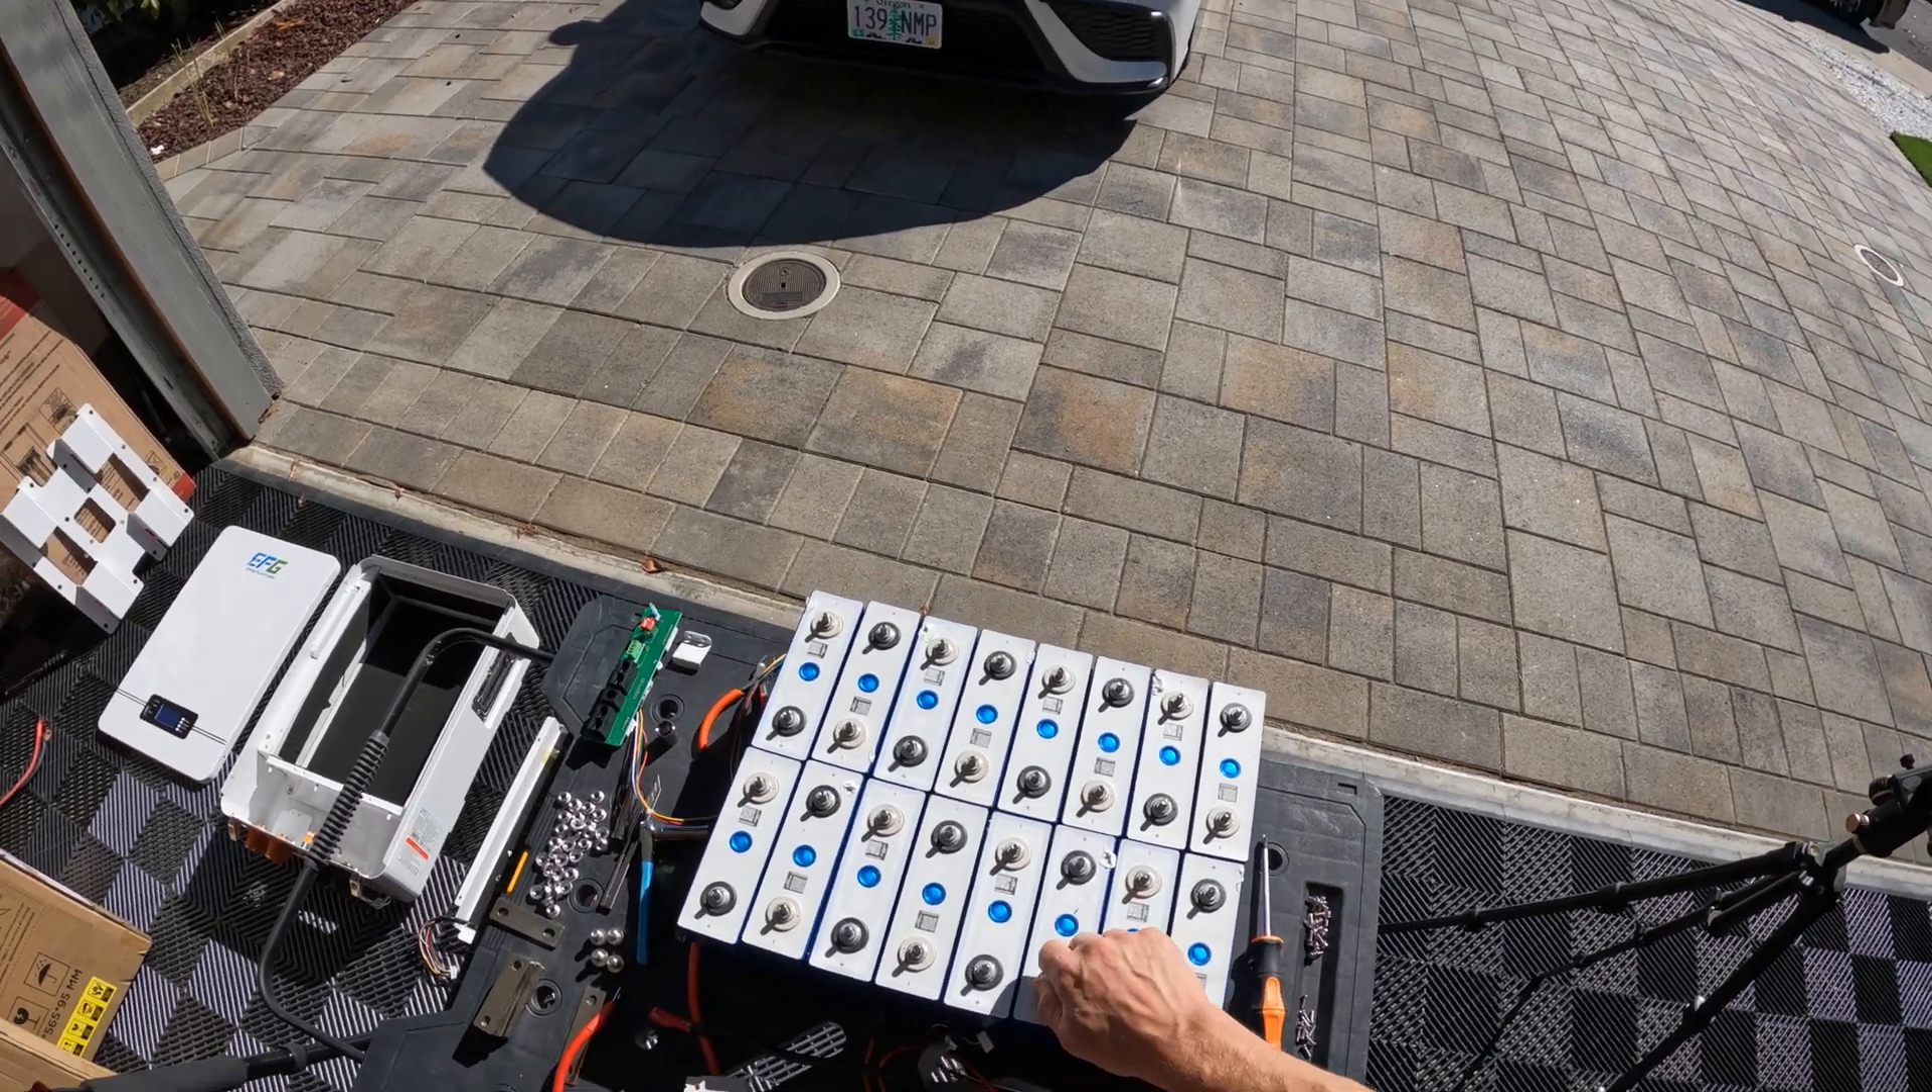And here's a battery fully disassembled we have 16 cells.